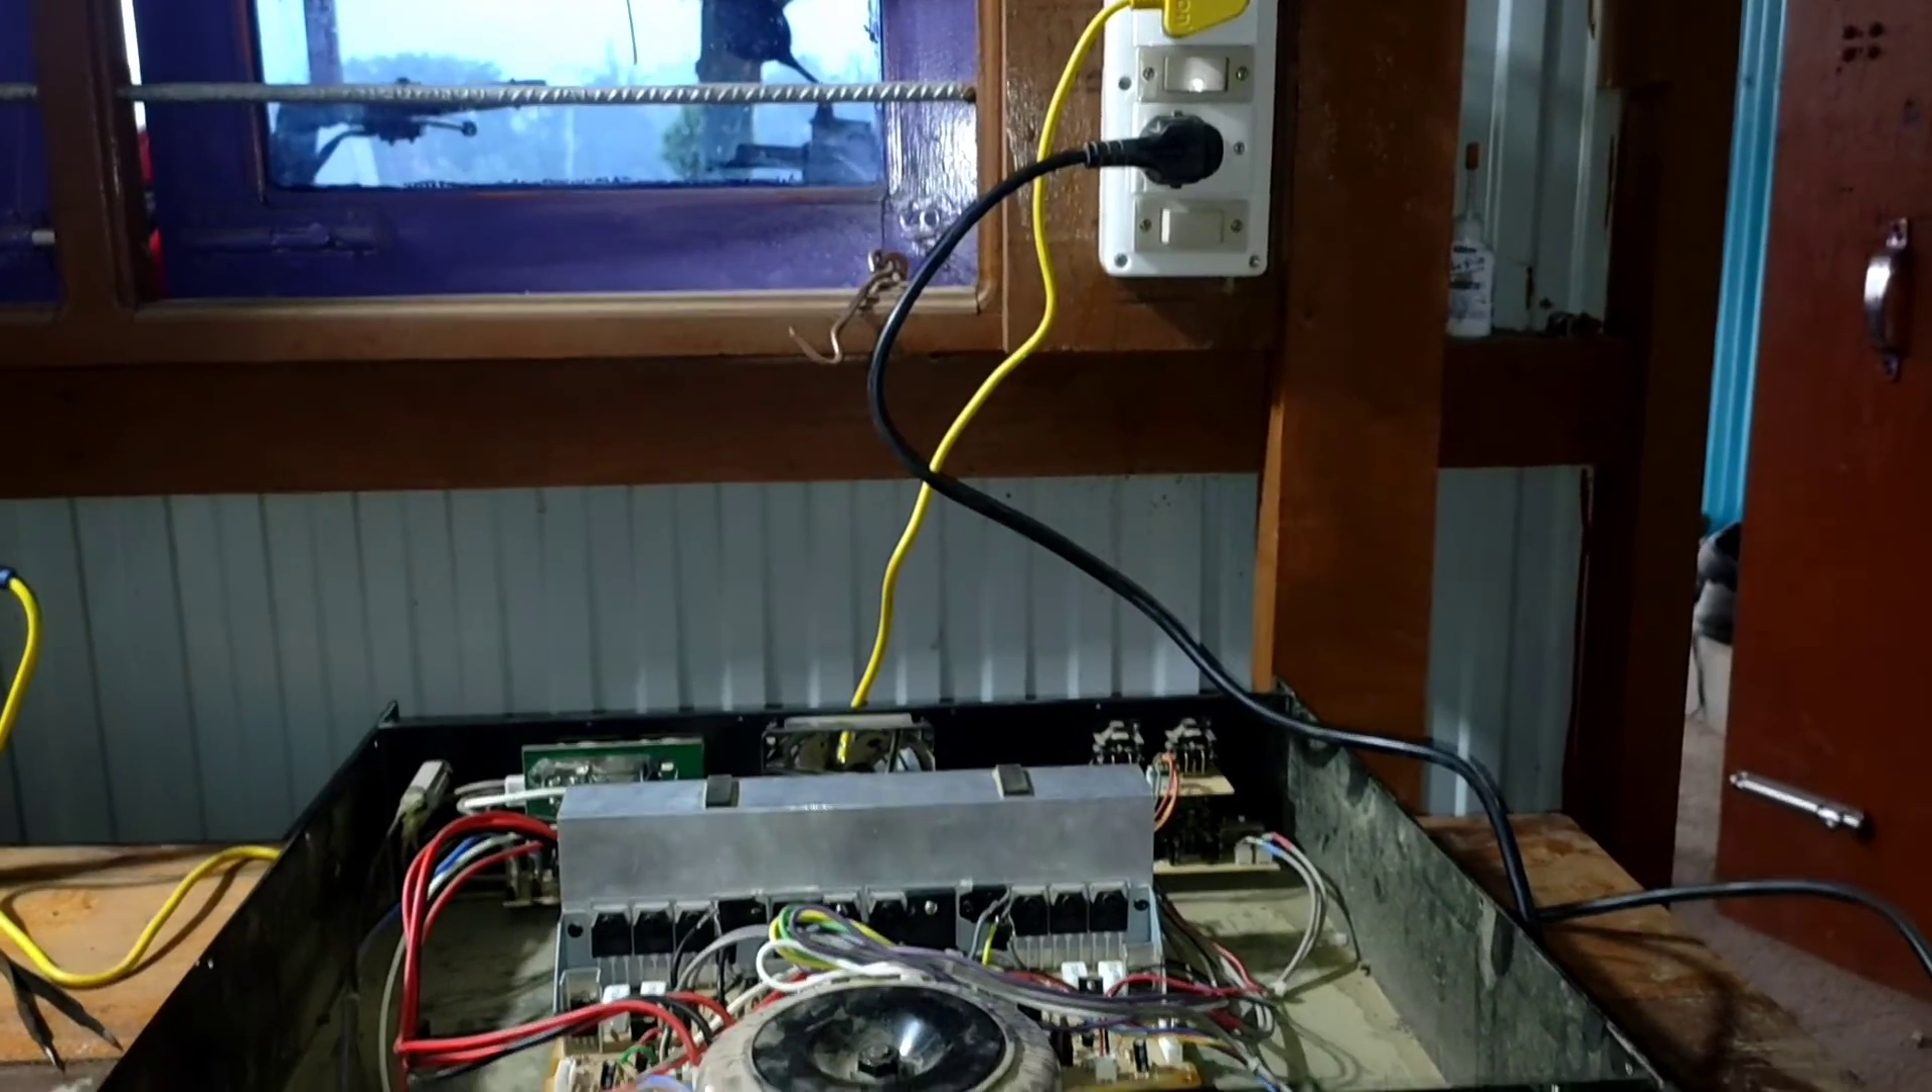Okay the board is inside the case now what left now is to turn it on once and to see if it's been fixed or not.